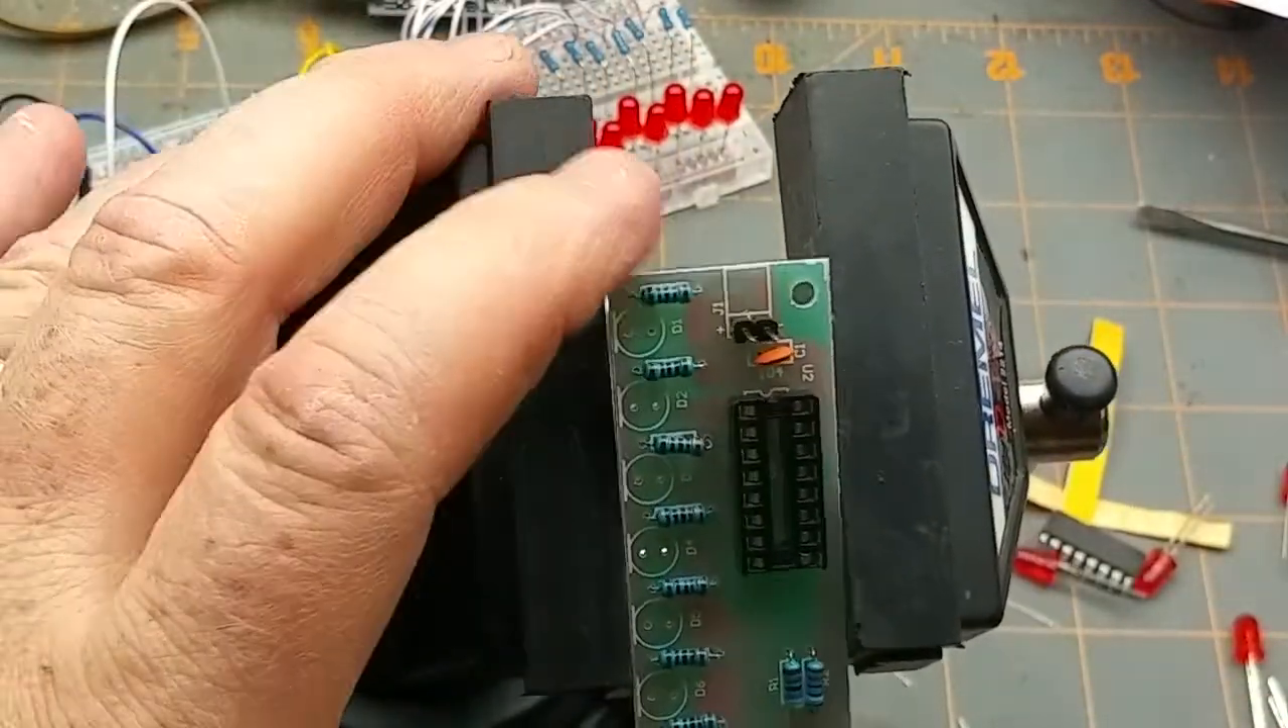All that's left is the leds to solder in.